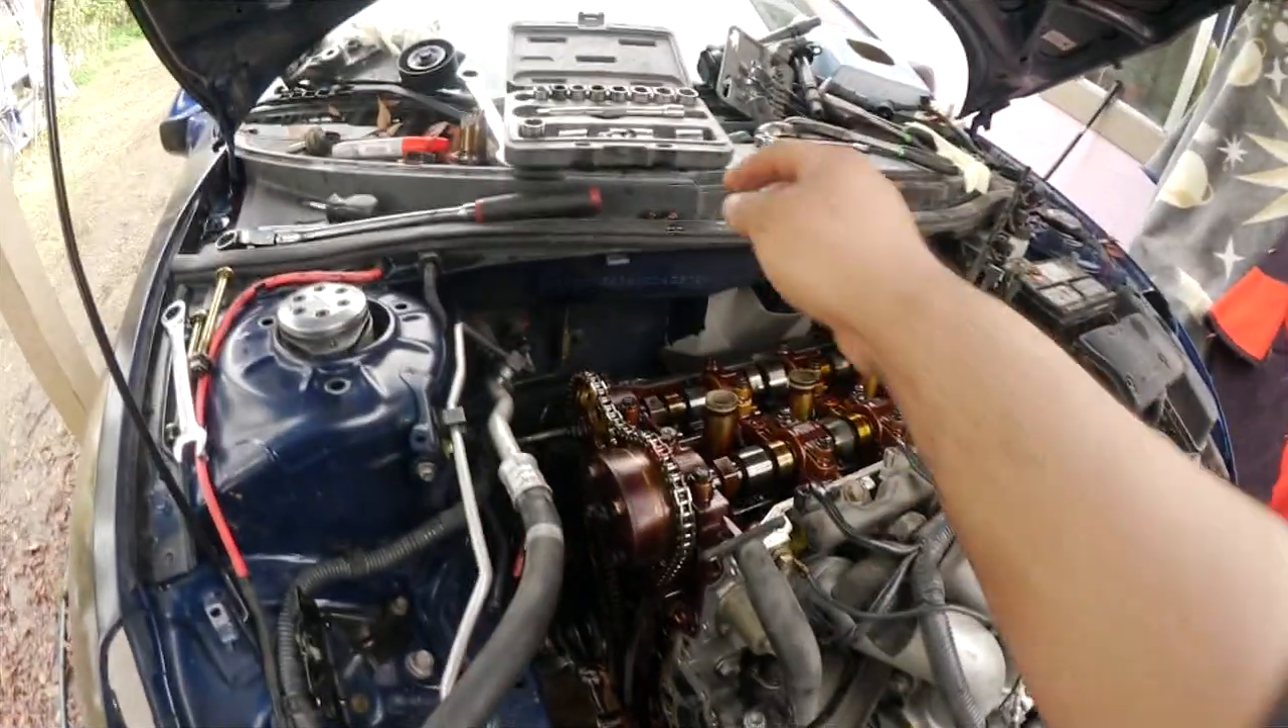And there you have it timing chain cover is already removed we have access to everything.